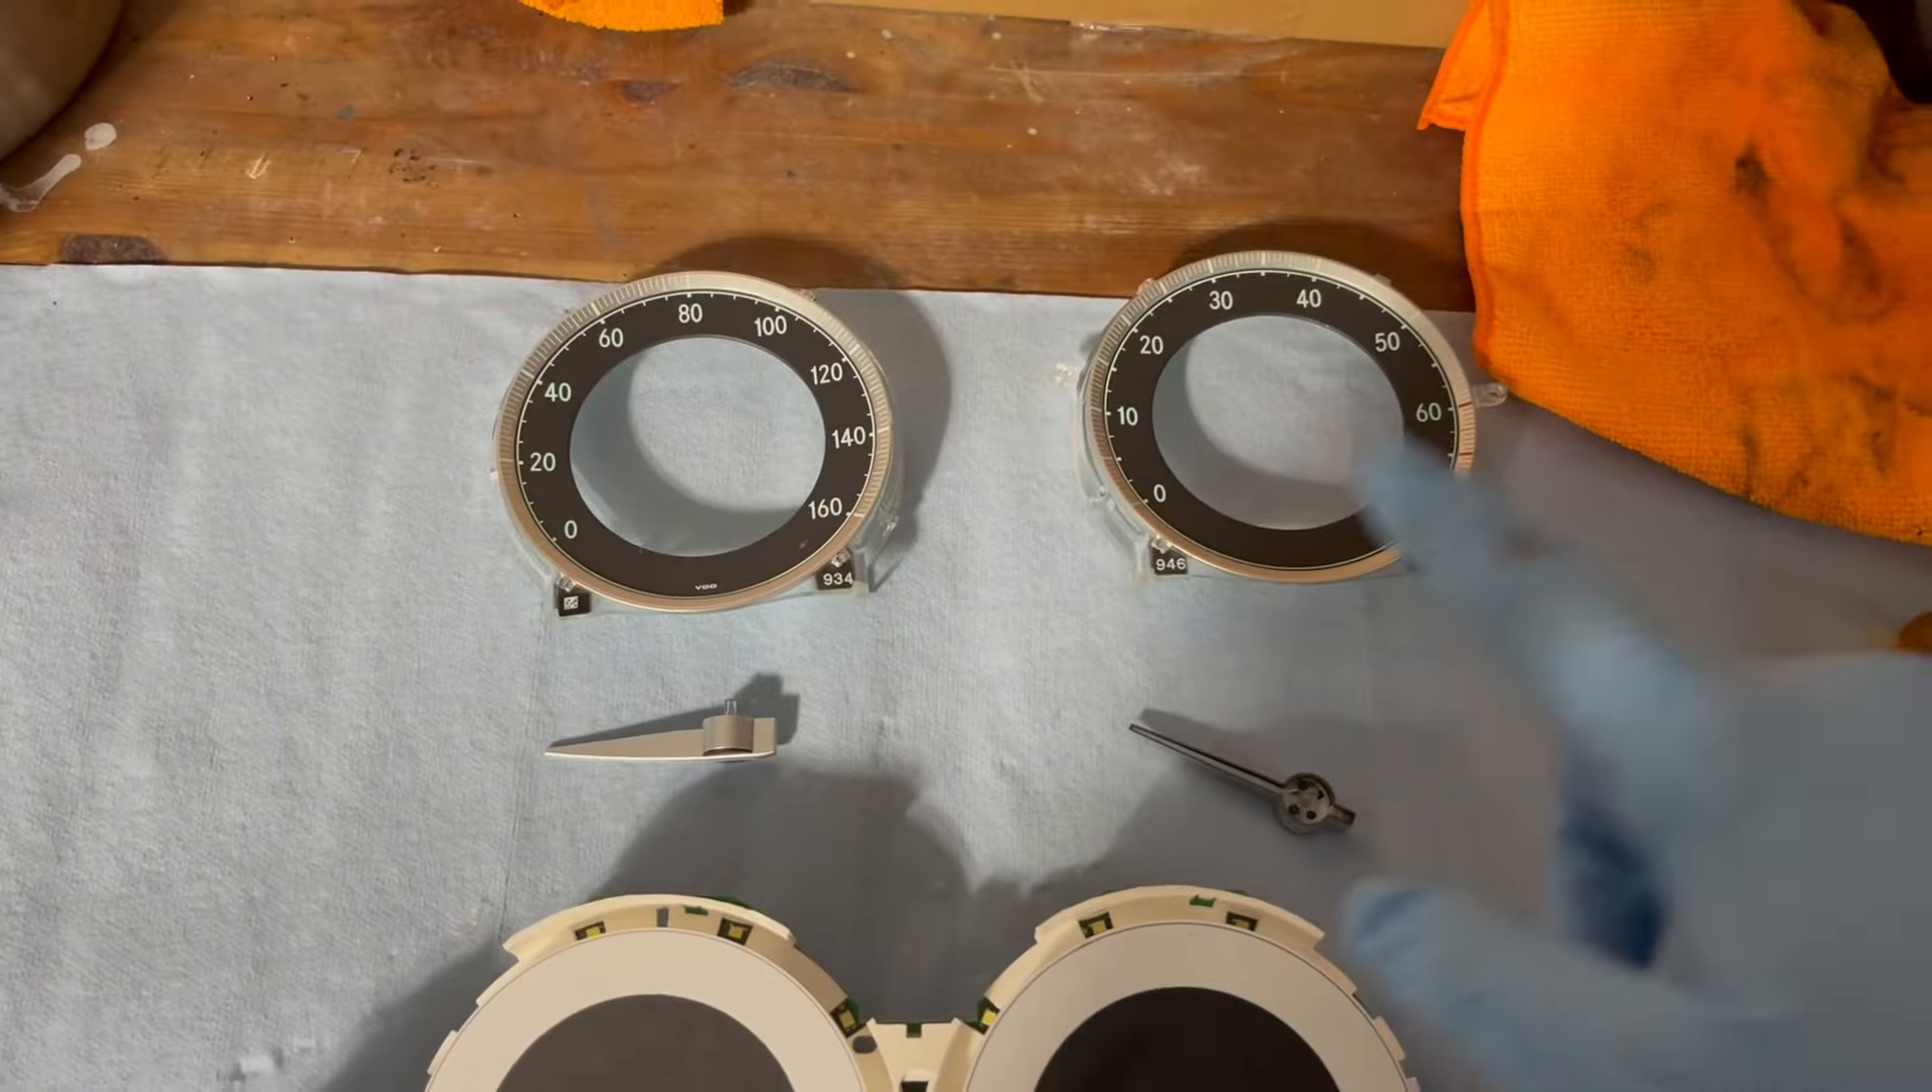All right, the overlays are removed.